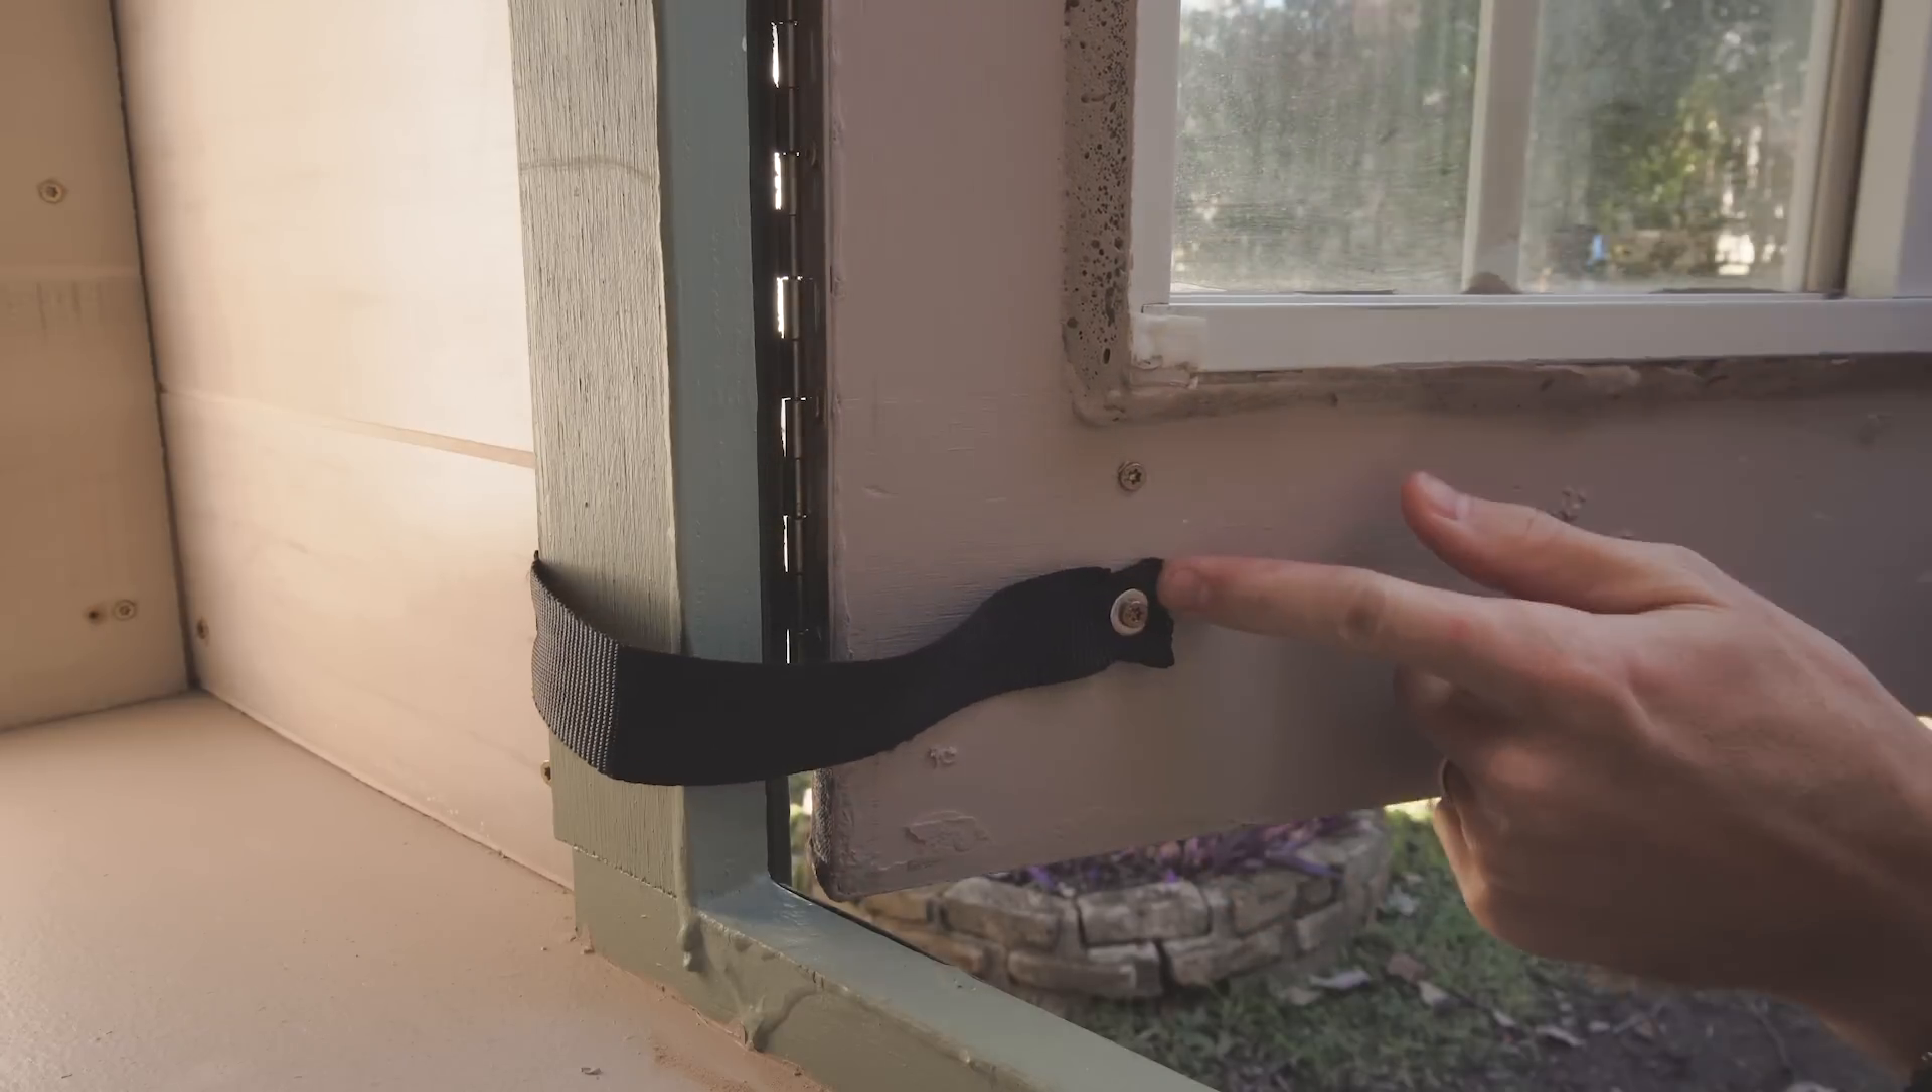I put a little piece of nylon webbing here, and I just attached it with a screw and a washer.